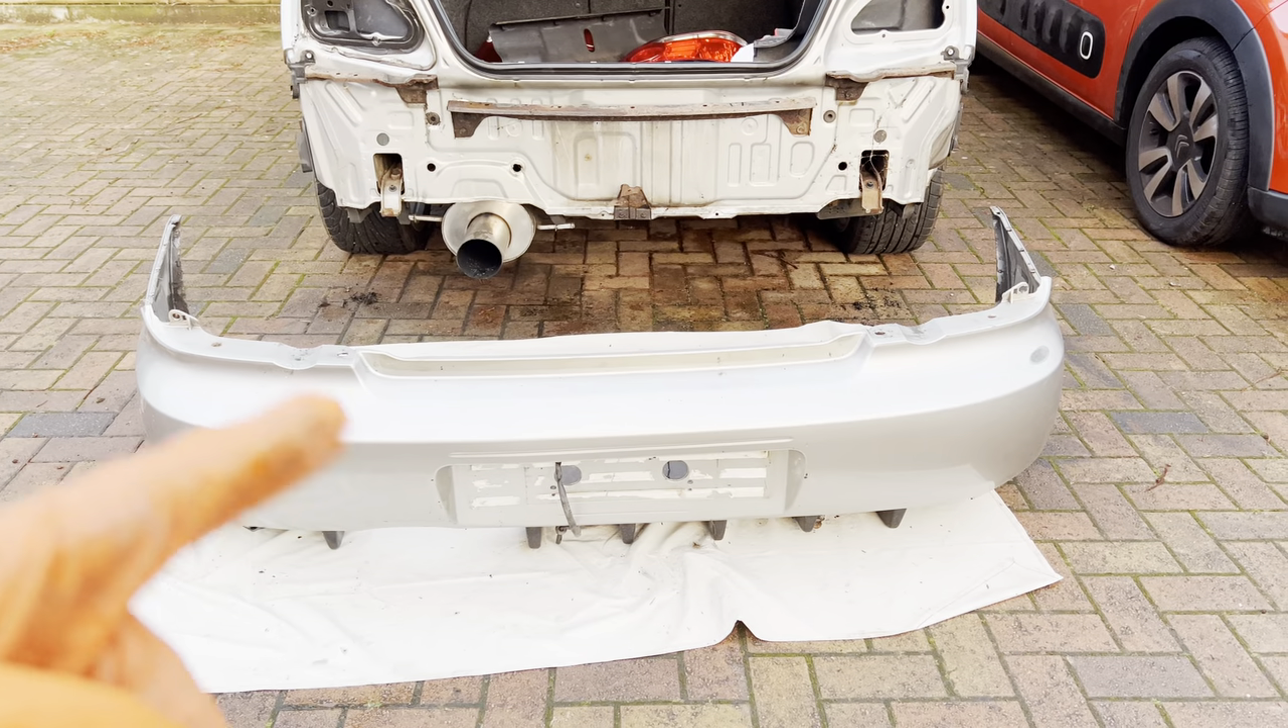And now we've got the bumper off we can start cleaning the back and then we can start cleaning the front of where the plate's going to rest.